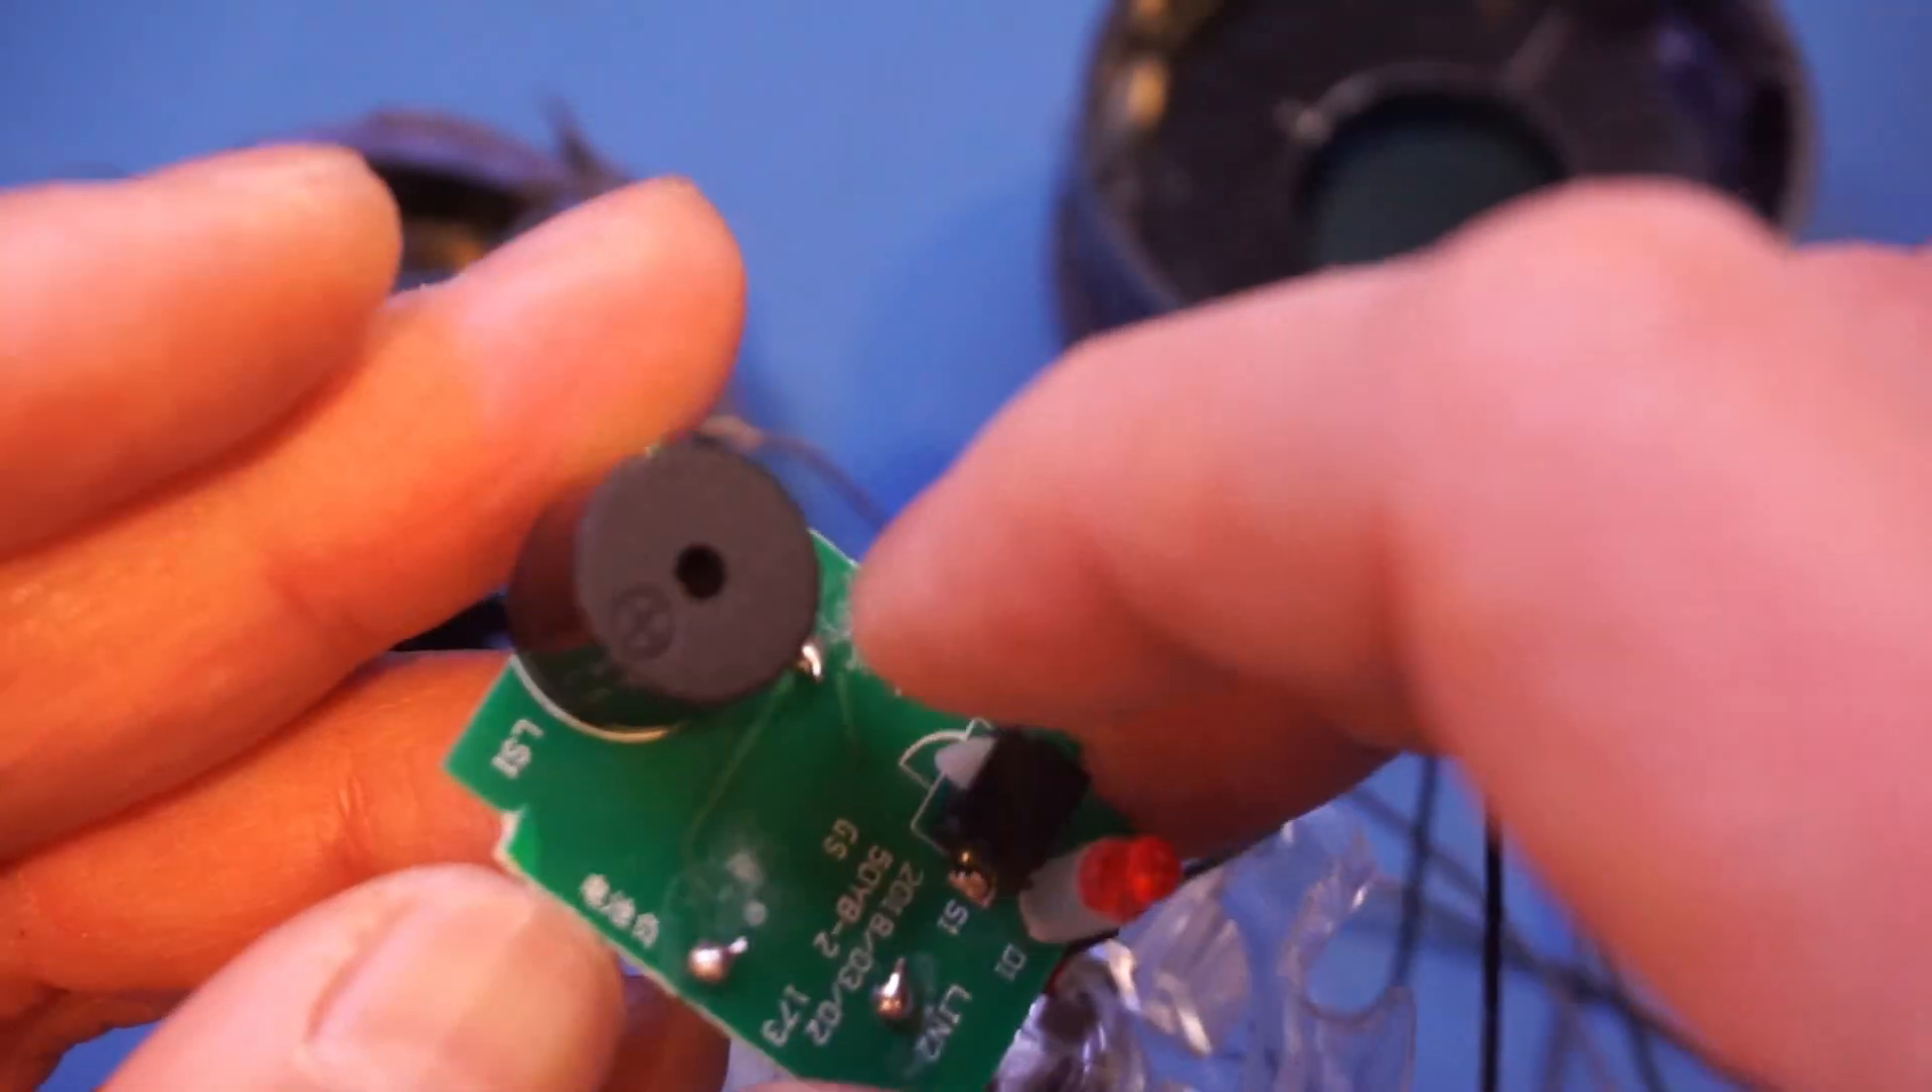And now we have disassembled the alarm.